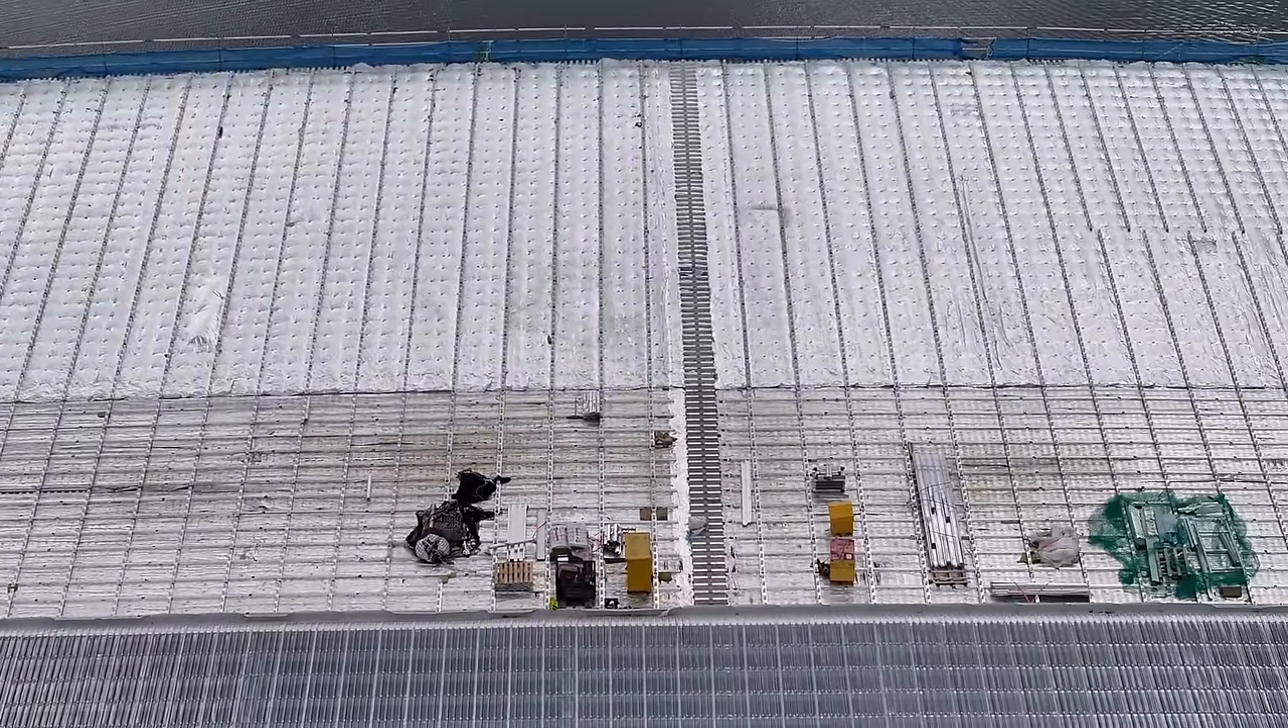So they're definitely nowhere near installing solar panels on the roof, as yet, Craig.